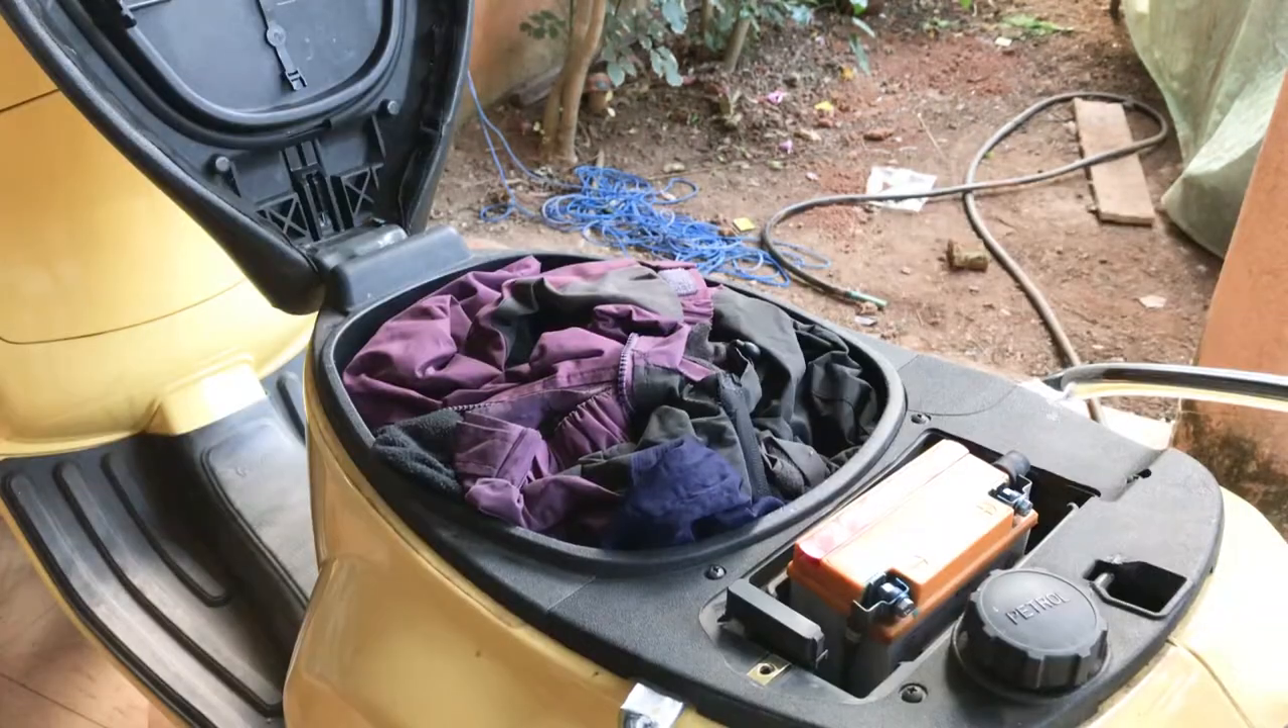अब मेरी बैटरी जो है वो फिट हो गई है।